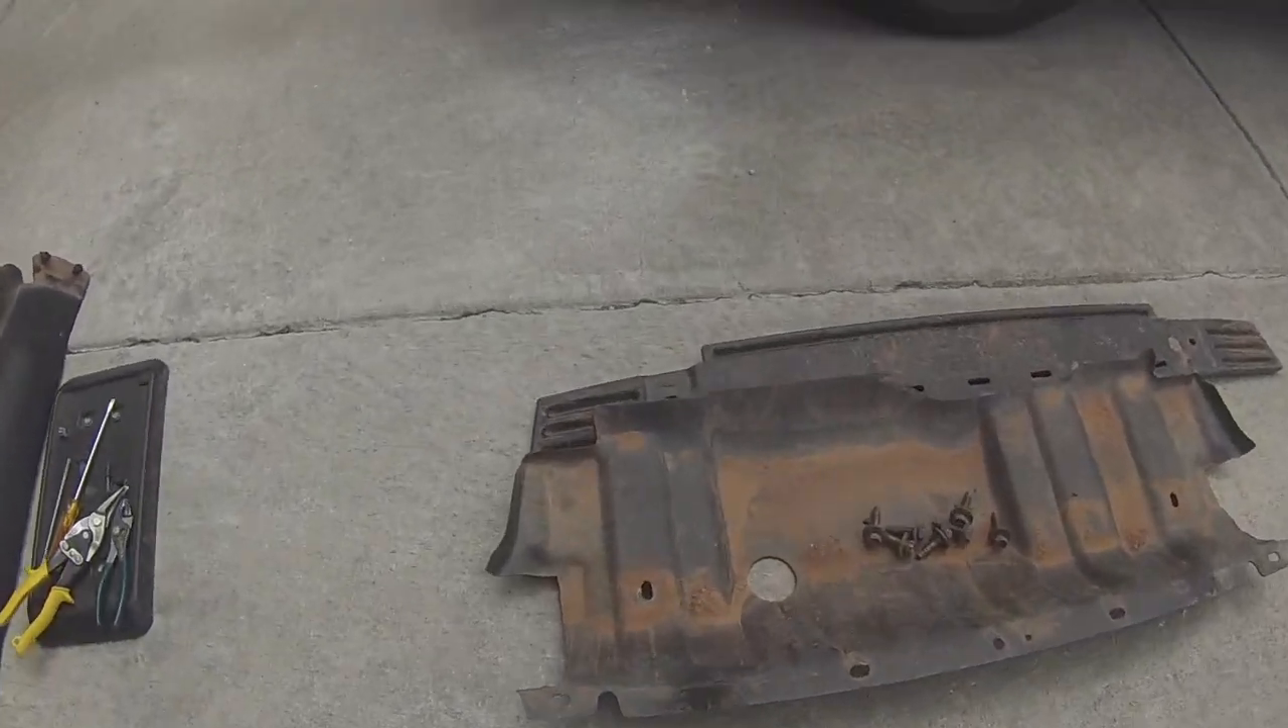So we got the steel skid plate removed.